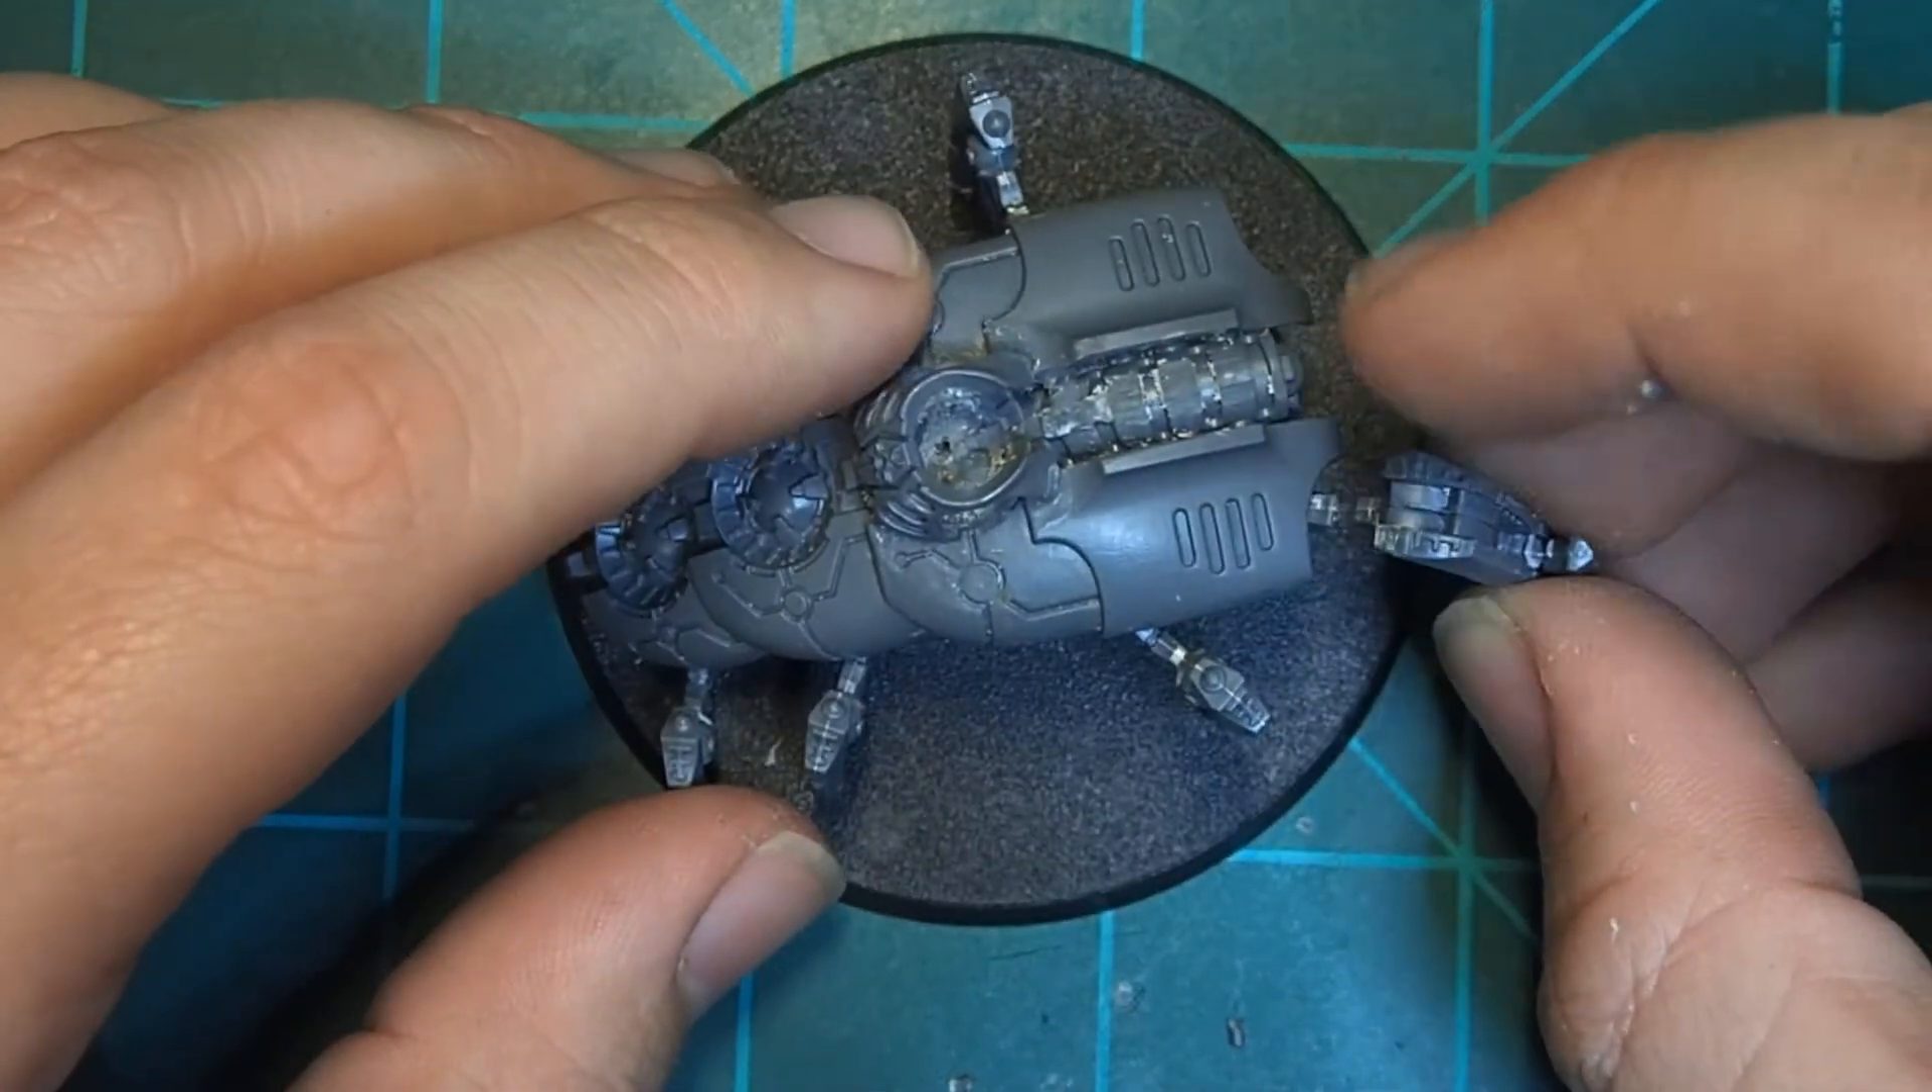And here we can see that the big claw at the end just was not going to fit on this 60mm base.